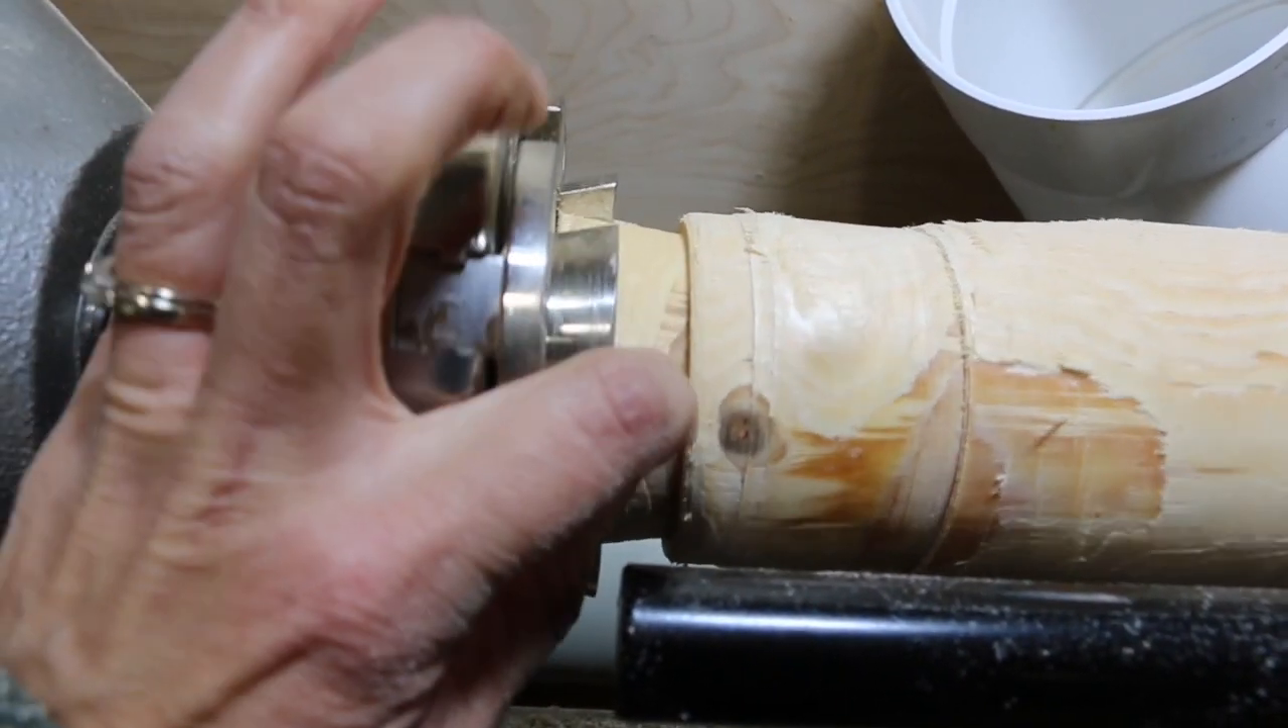This fat guy should be up against this up against the teeth and it's not.